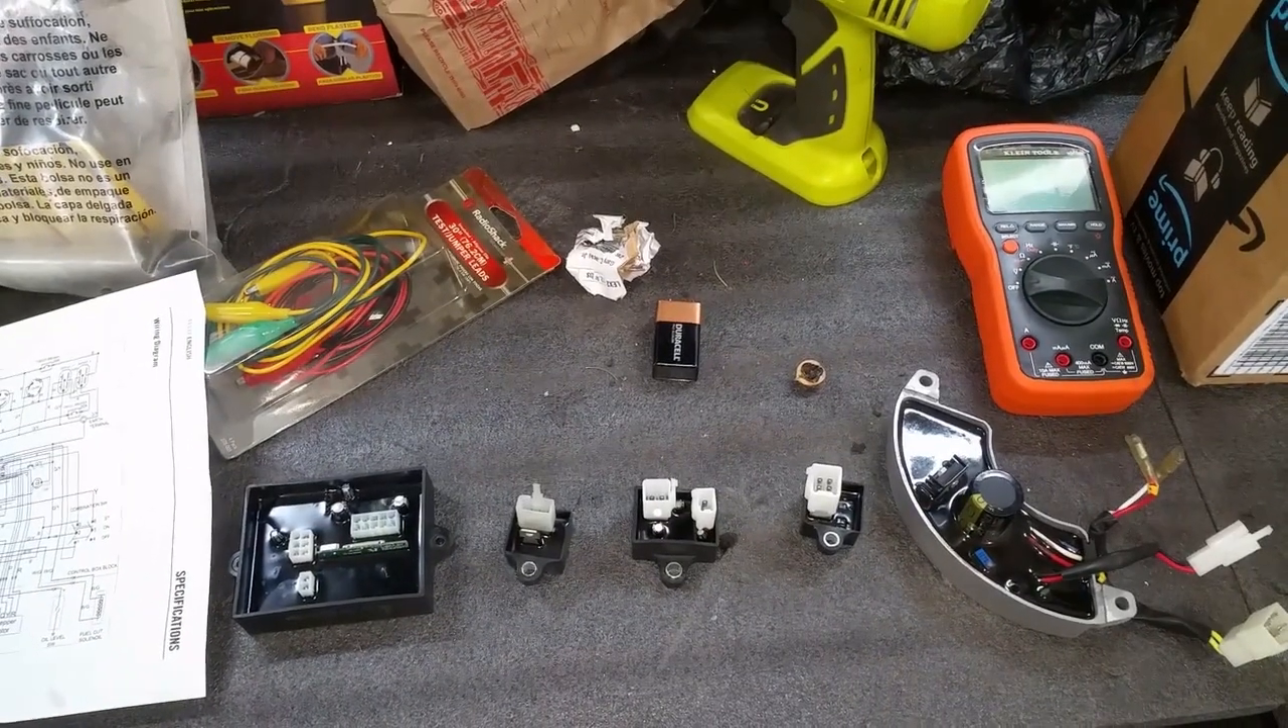So i have all the boards out of the generator here.